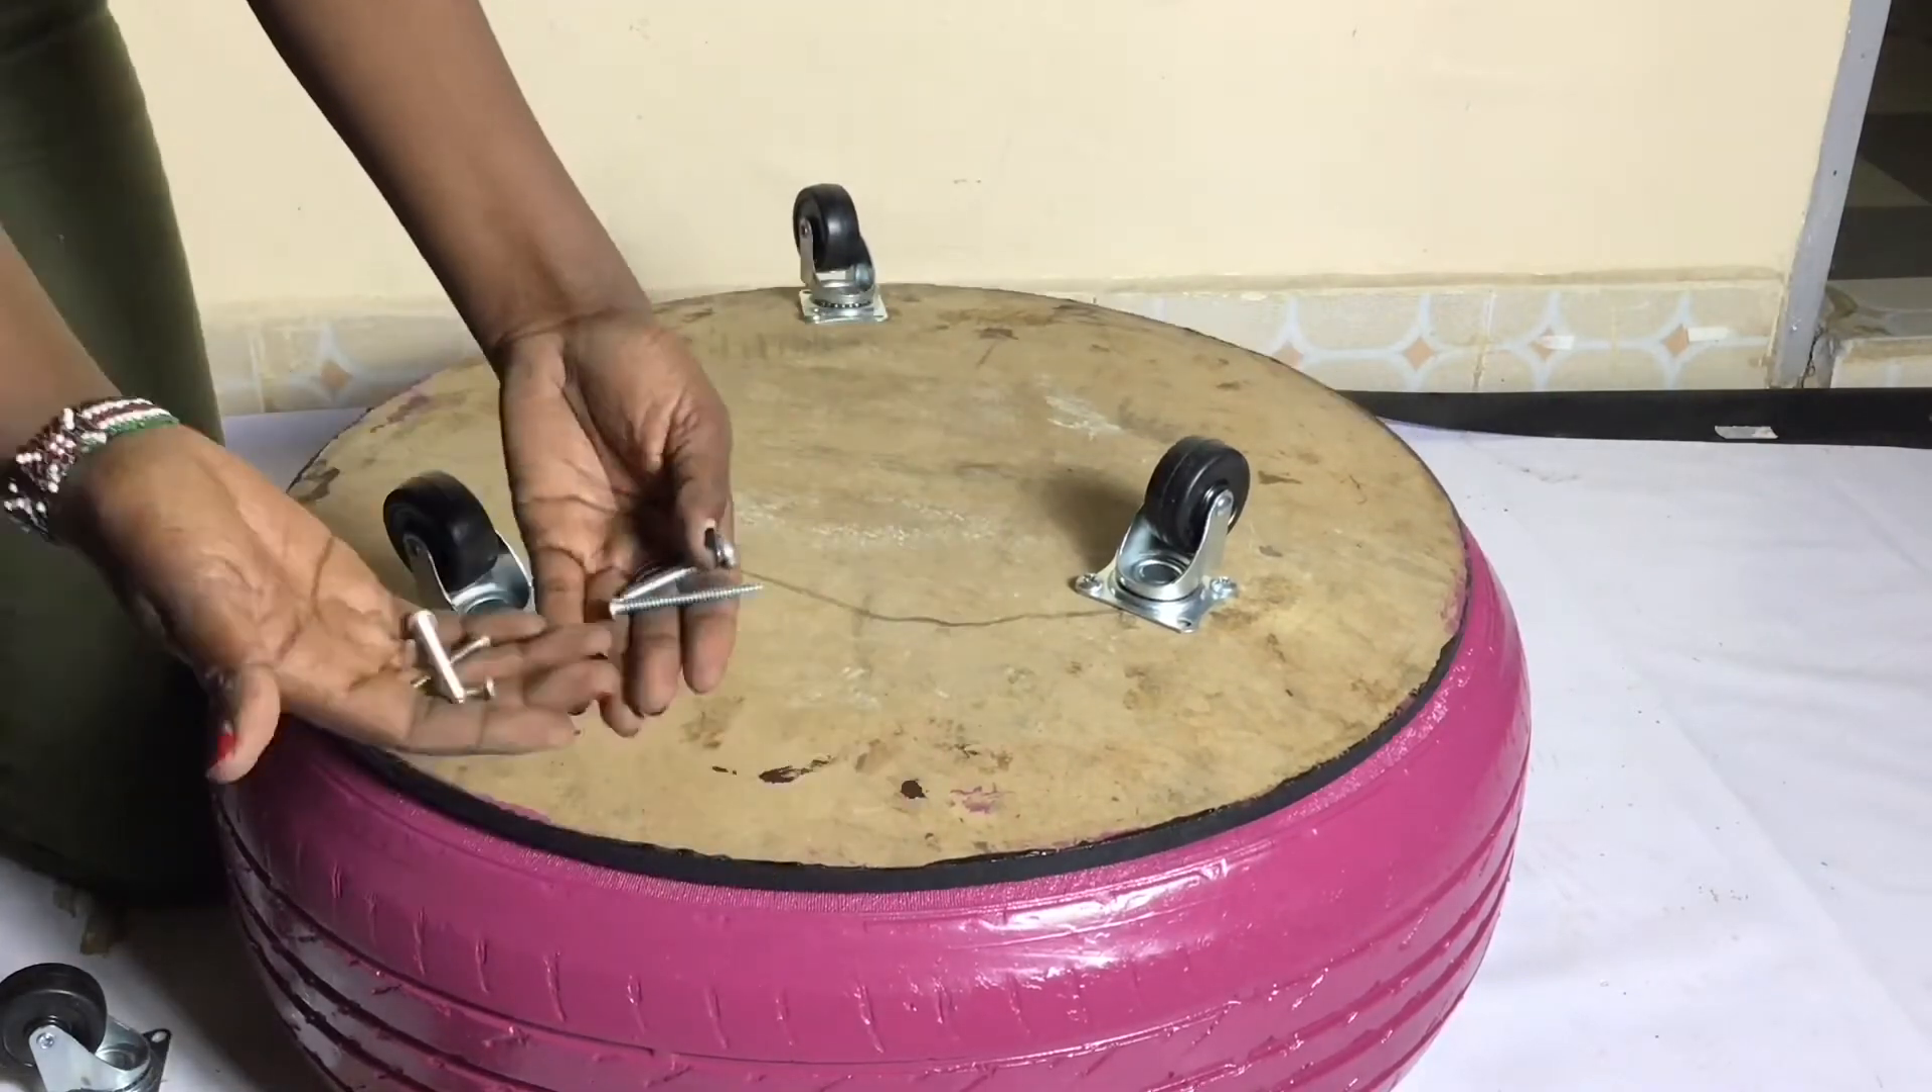So i put three wheels but i will end up putting four.